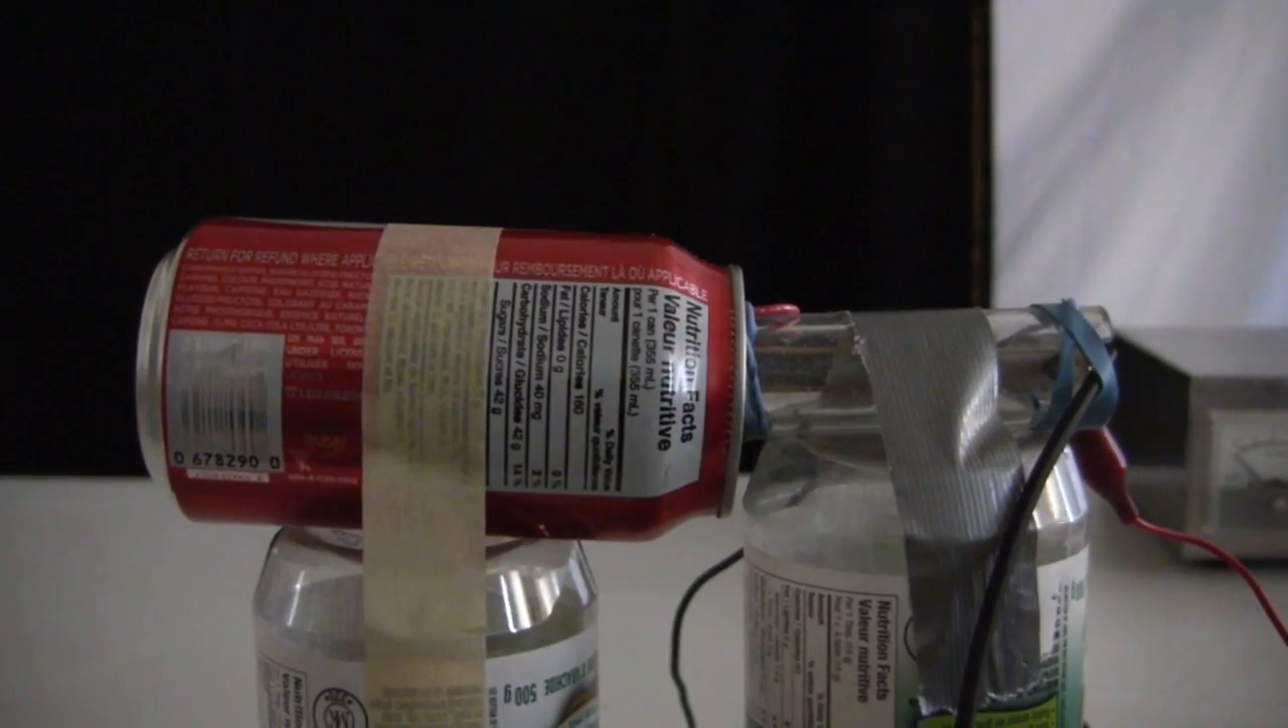Okay, so I've taped the can to a plastic container here.